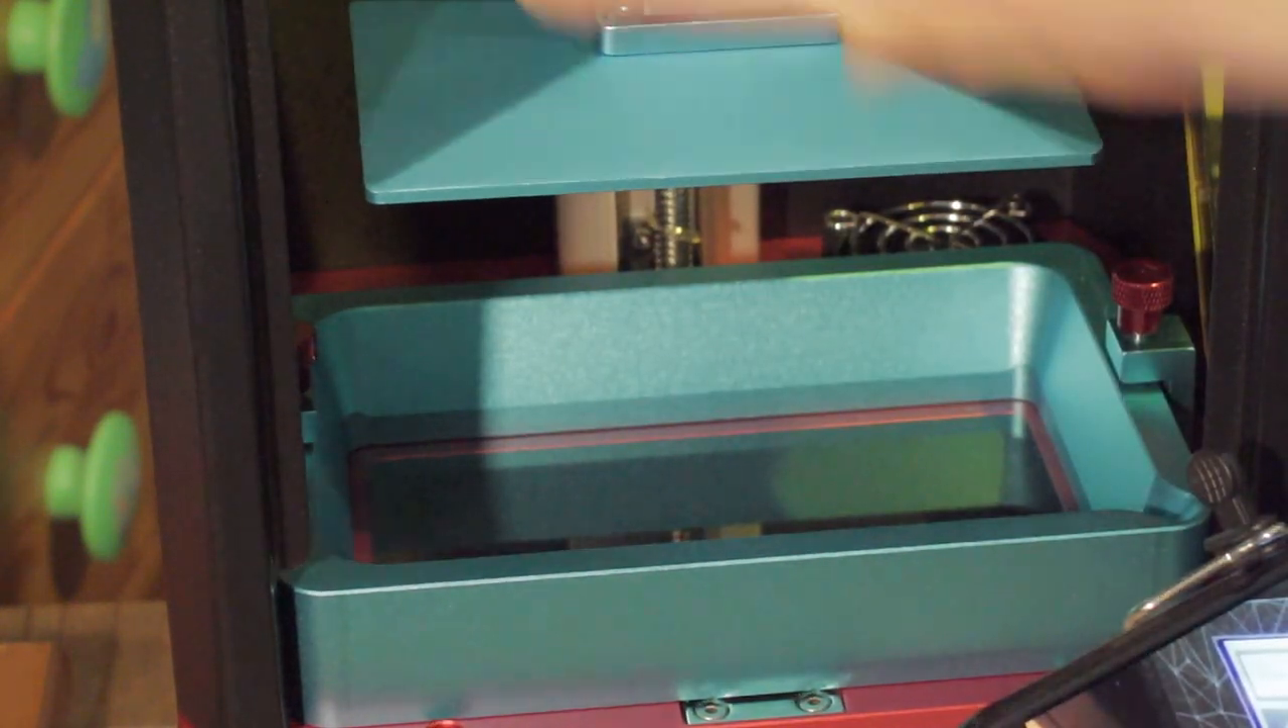So the first thing we need to do uh the resin tray is in place.